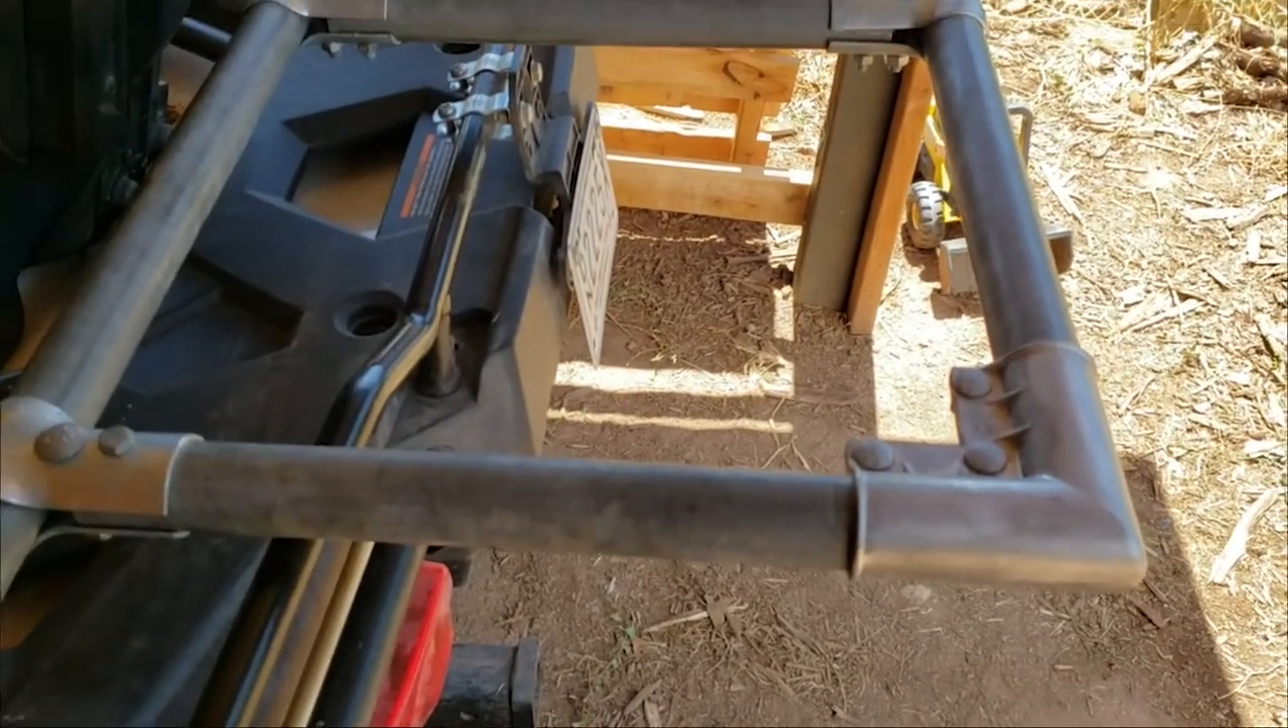Here I've got the rack on.